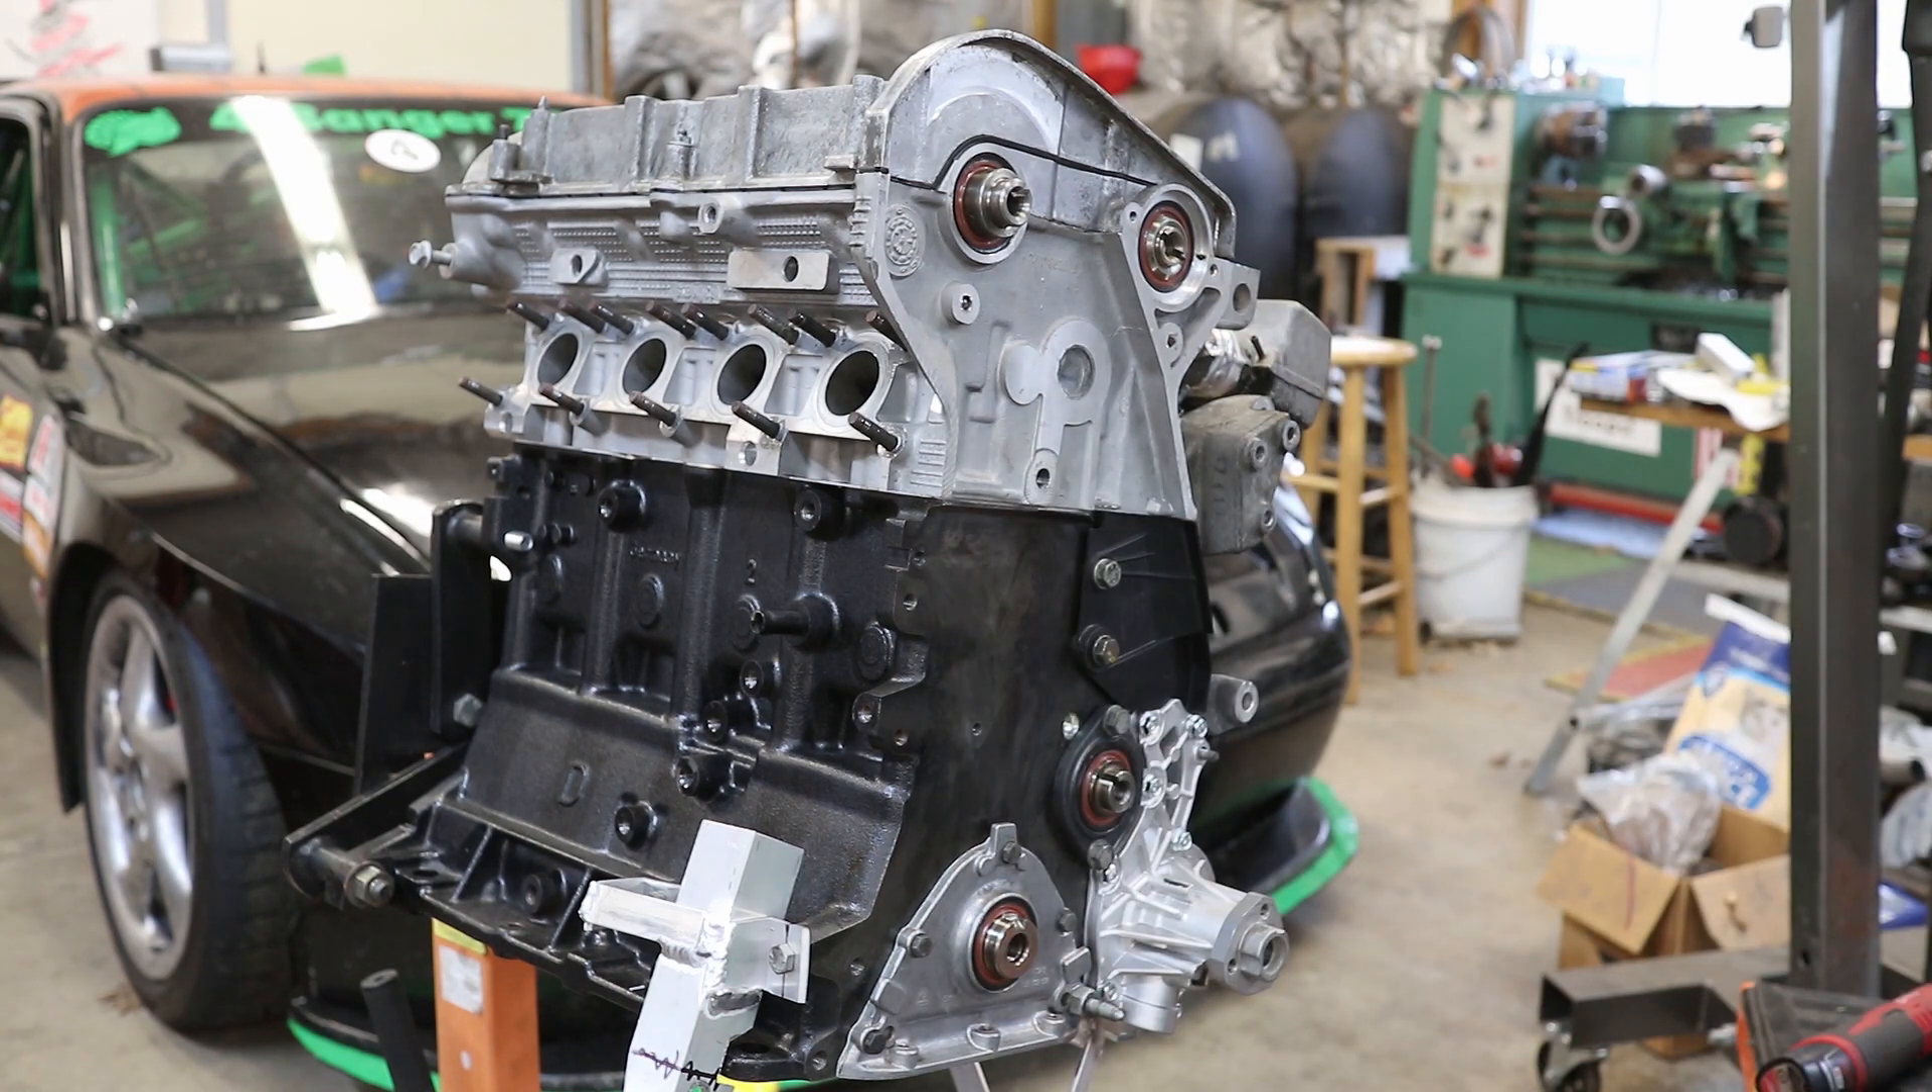So I've already pushed in all of my seals. These four seals are all the same.